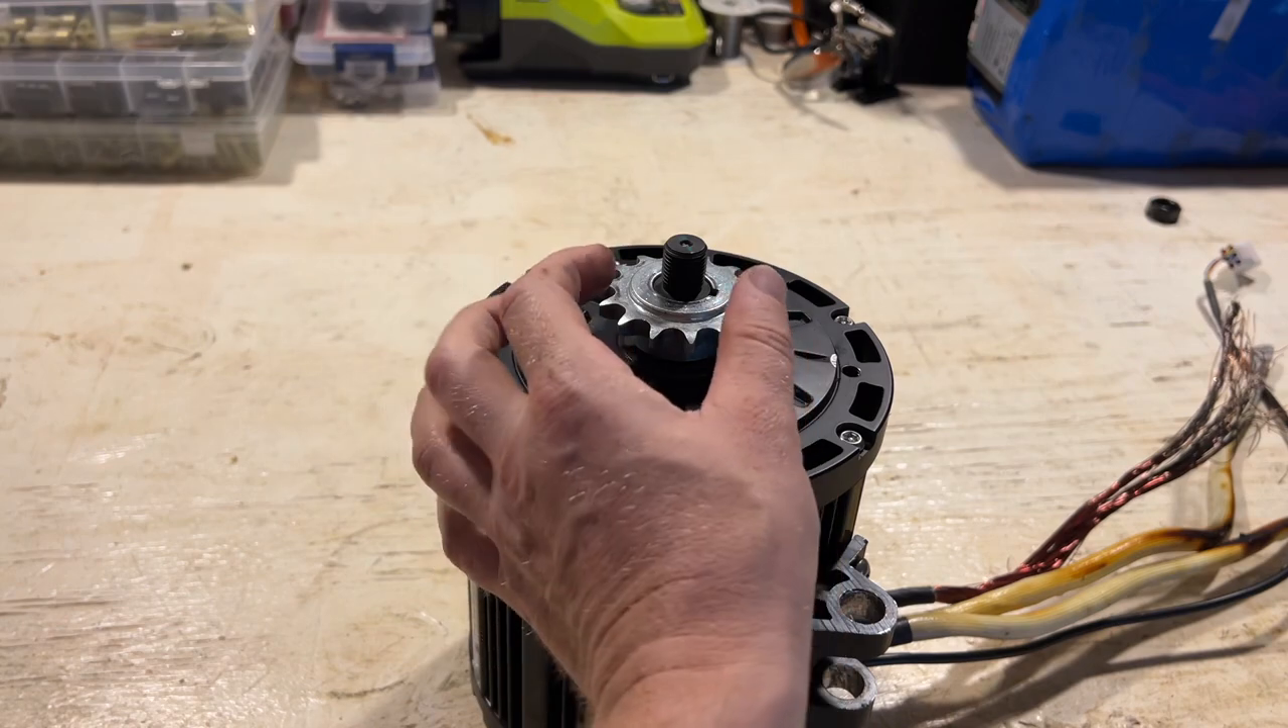So now that we have the nut off of the shaft we have to pull the sprocket off somehow and this is lodged on there pretty well because this shaft is actually tapered.